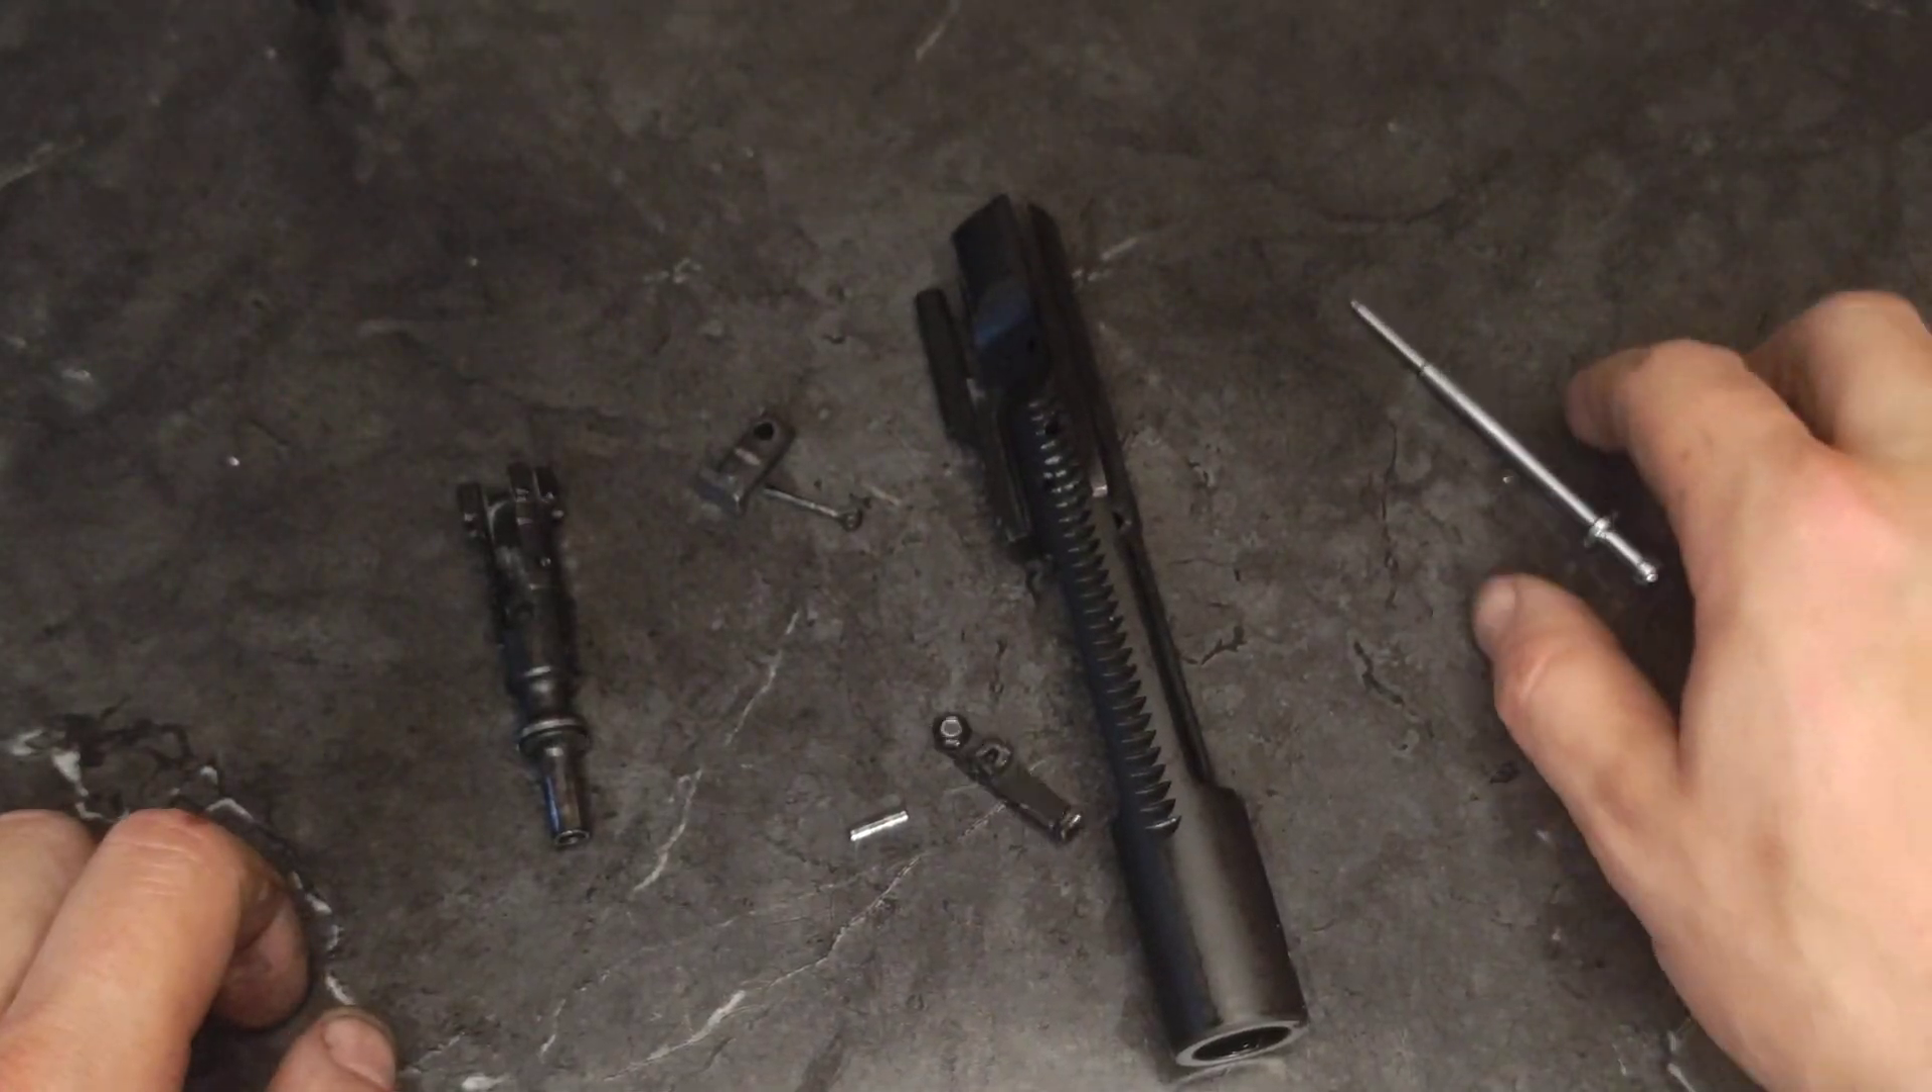That is a disassembled AR -15 bolt carrier group.